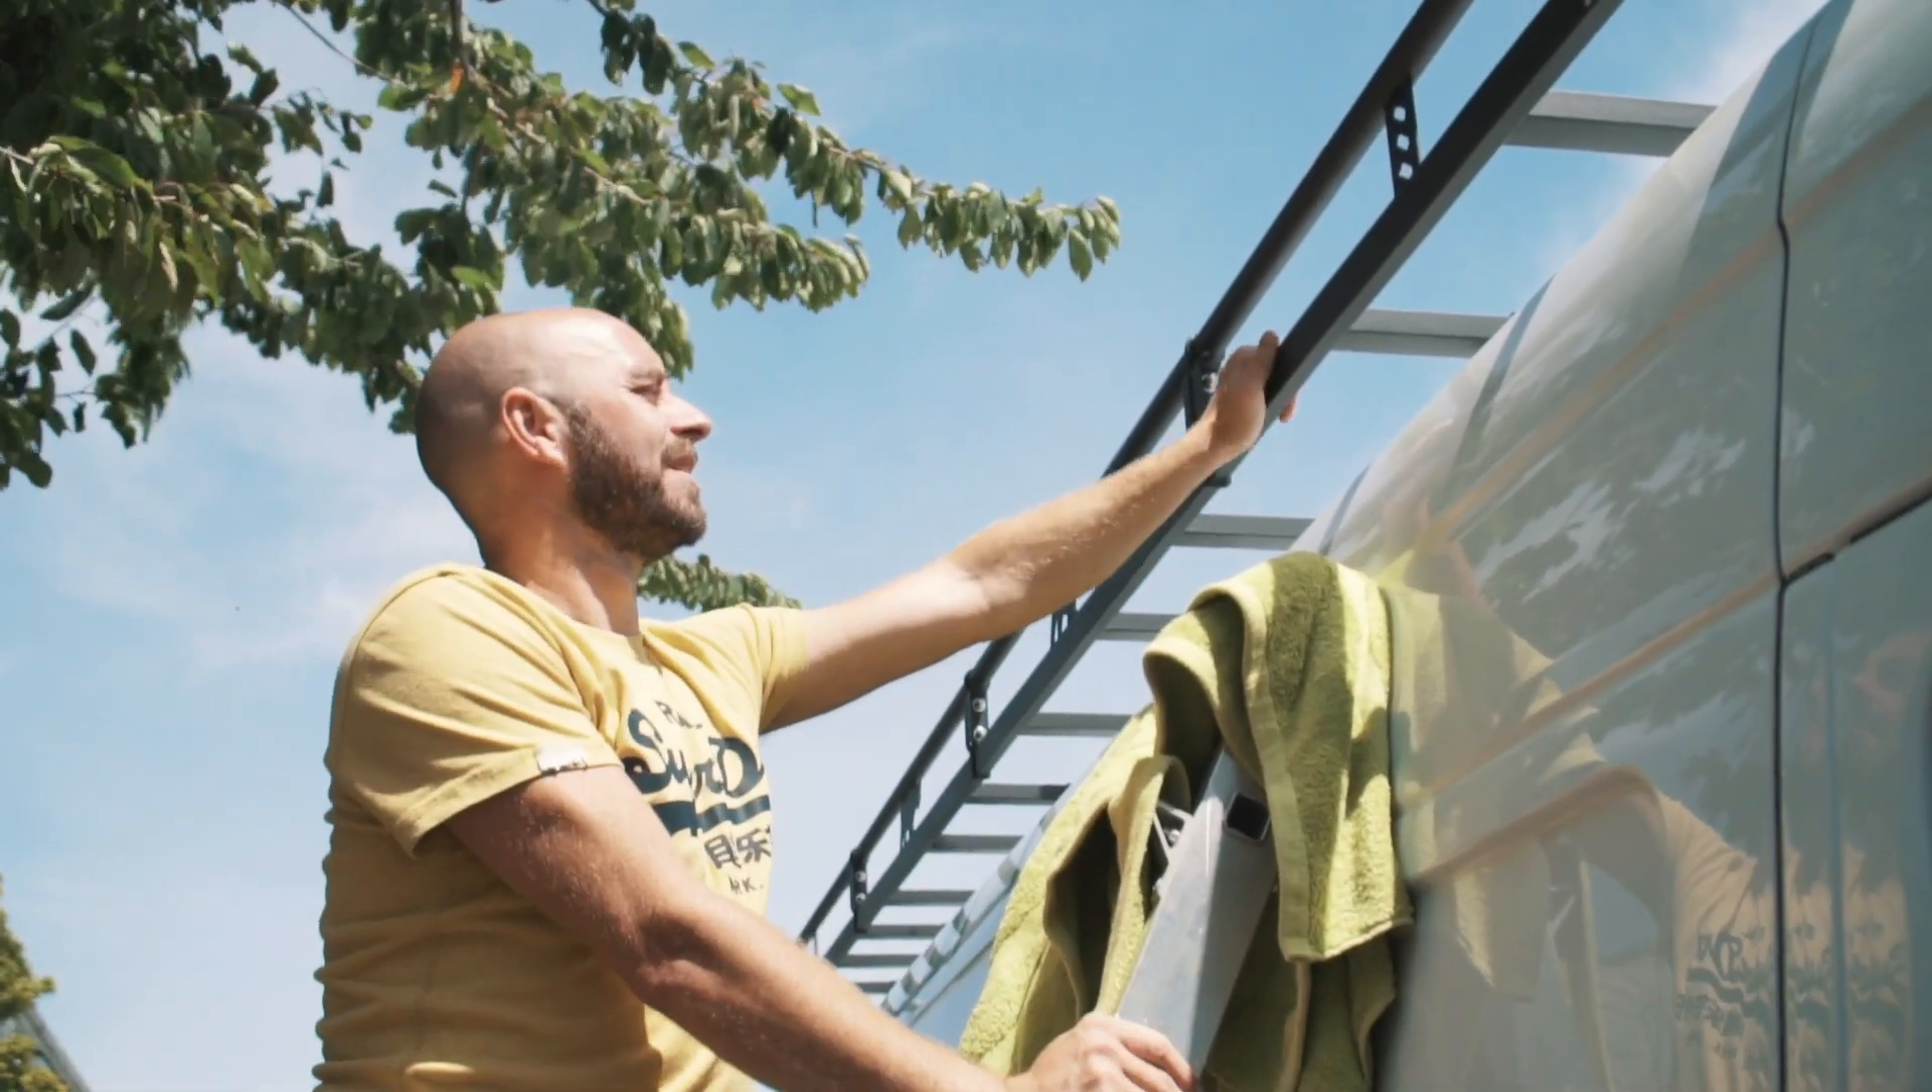So that's the roof racks on.